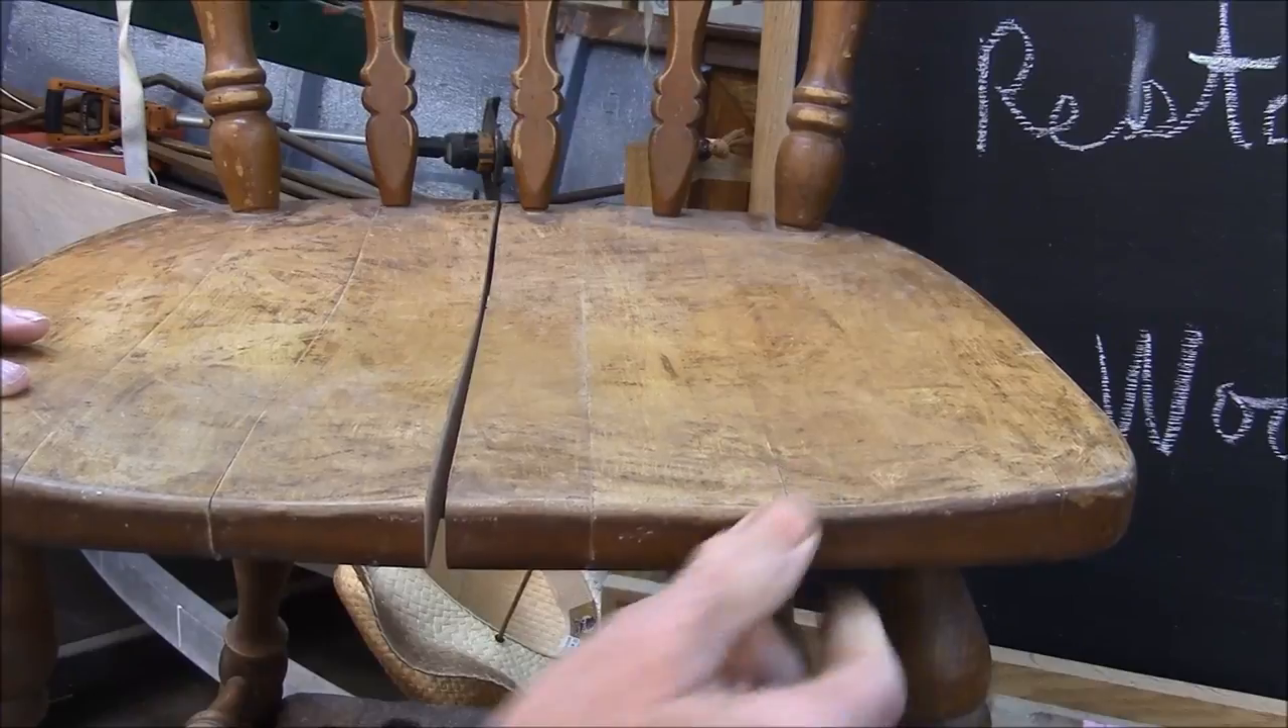The big structural problem with this chair is that the seat has come unglued. You can see the split in it. It's also unglued here.